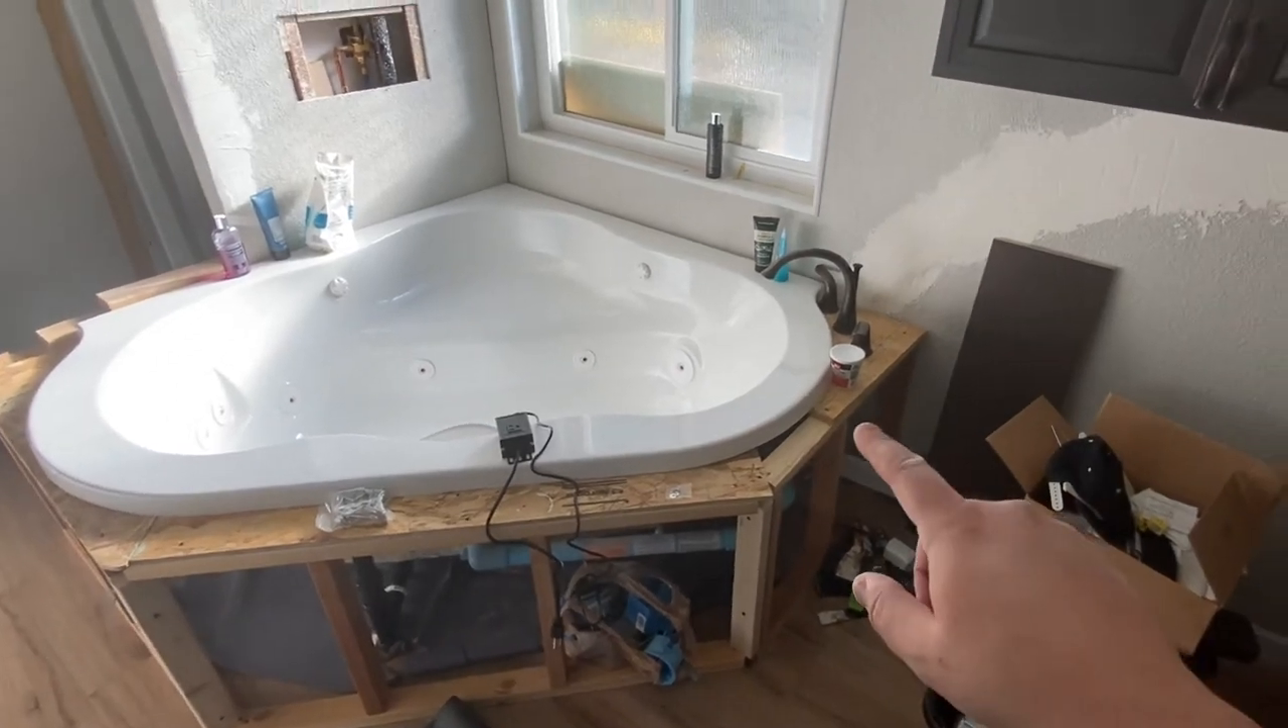I still have to do the rest of the tile work.